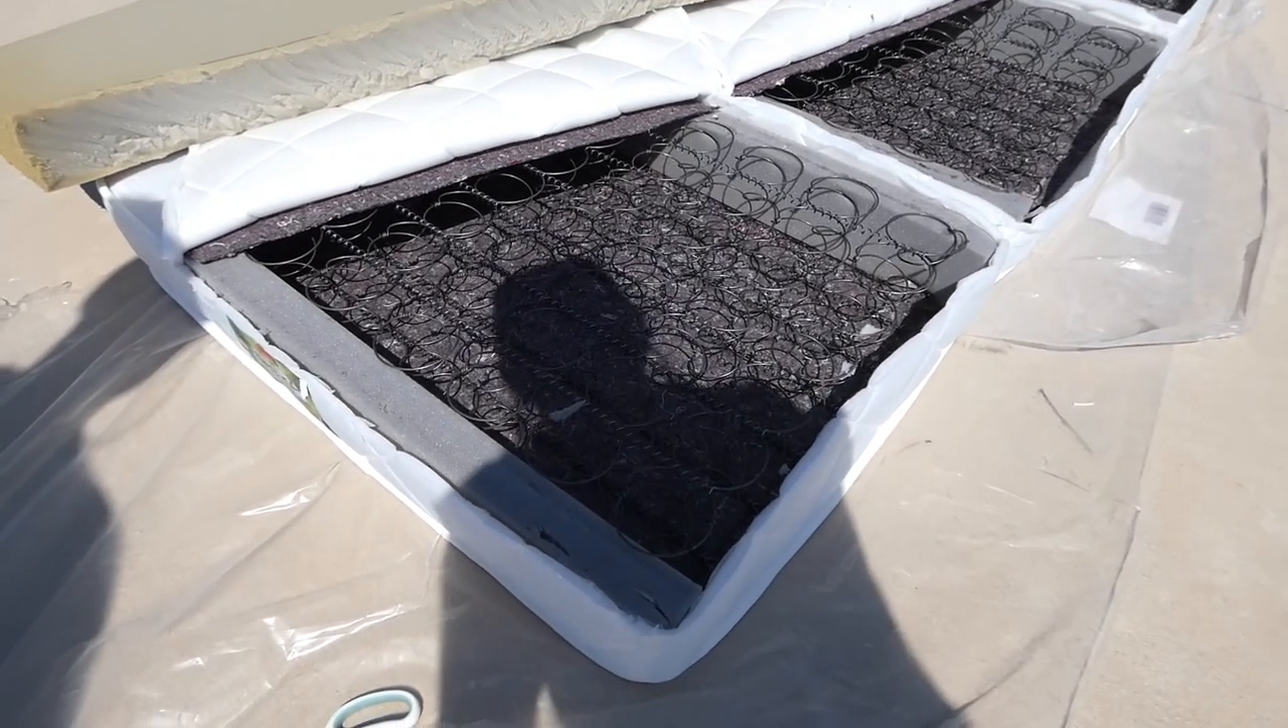So as you can see, I've taken off the outer covering for the mattress and then I've taken off these sort of hard foamy inserts and now it's just the springs.